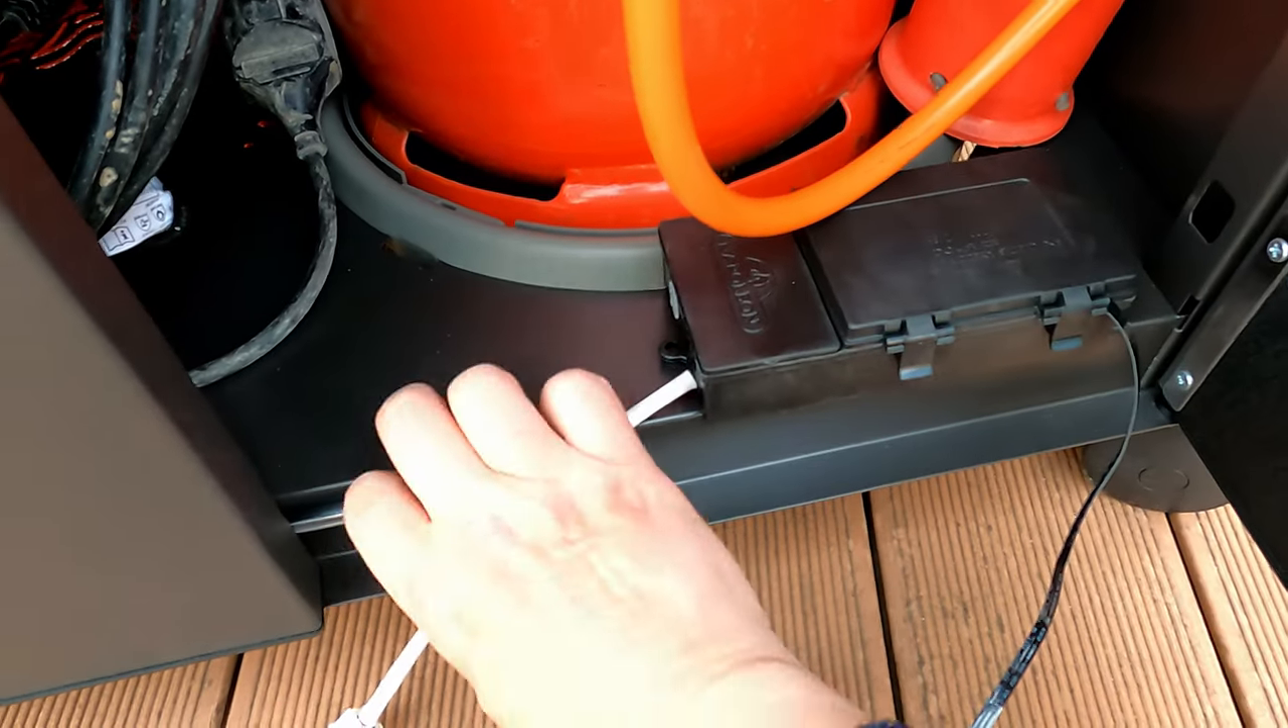Wie ihr sehen könnt, habe ich die Box jetzt einfach mal hier unten aufgelegt.